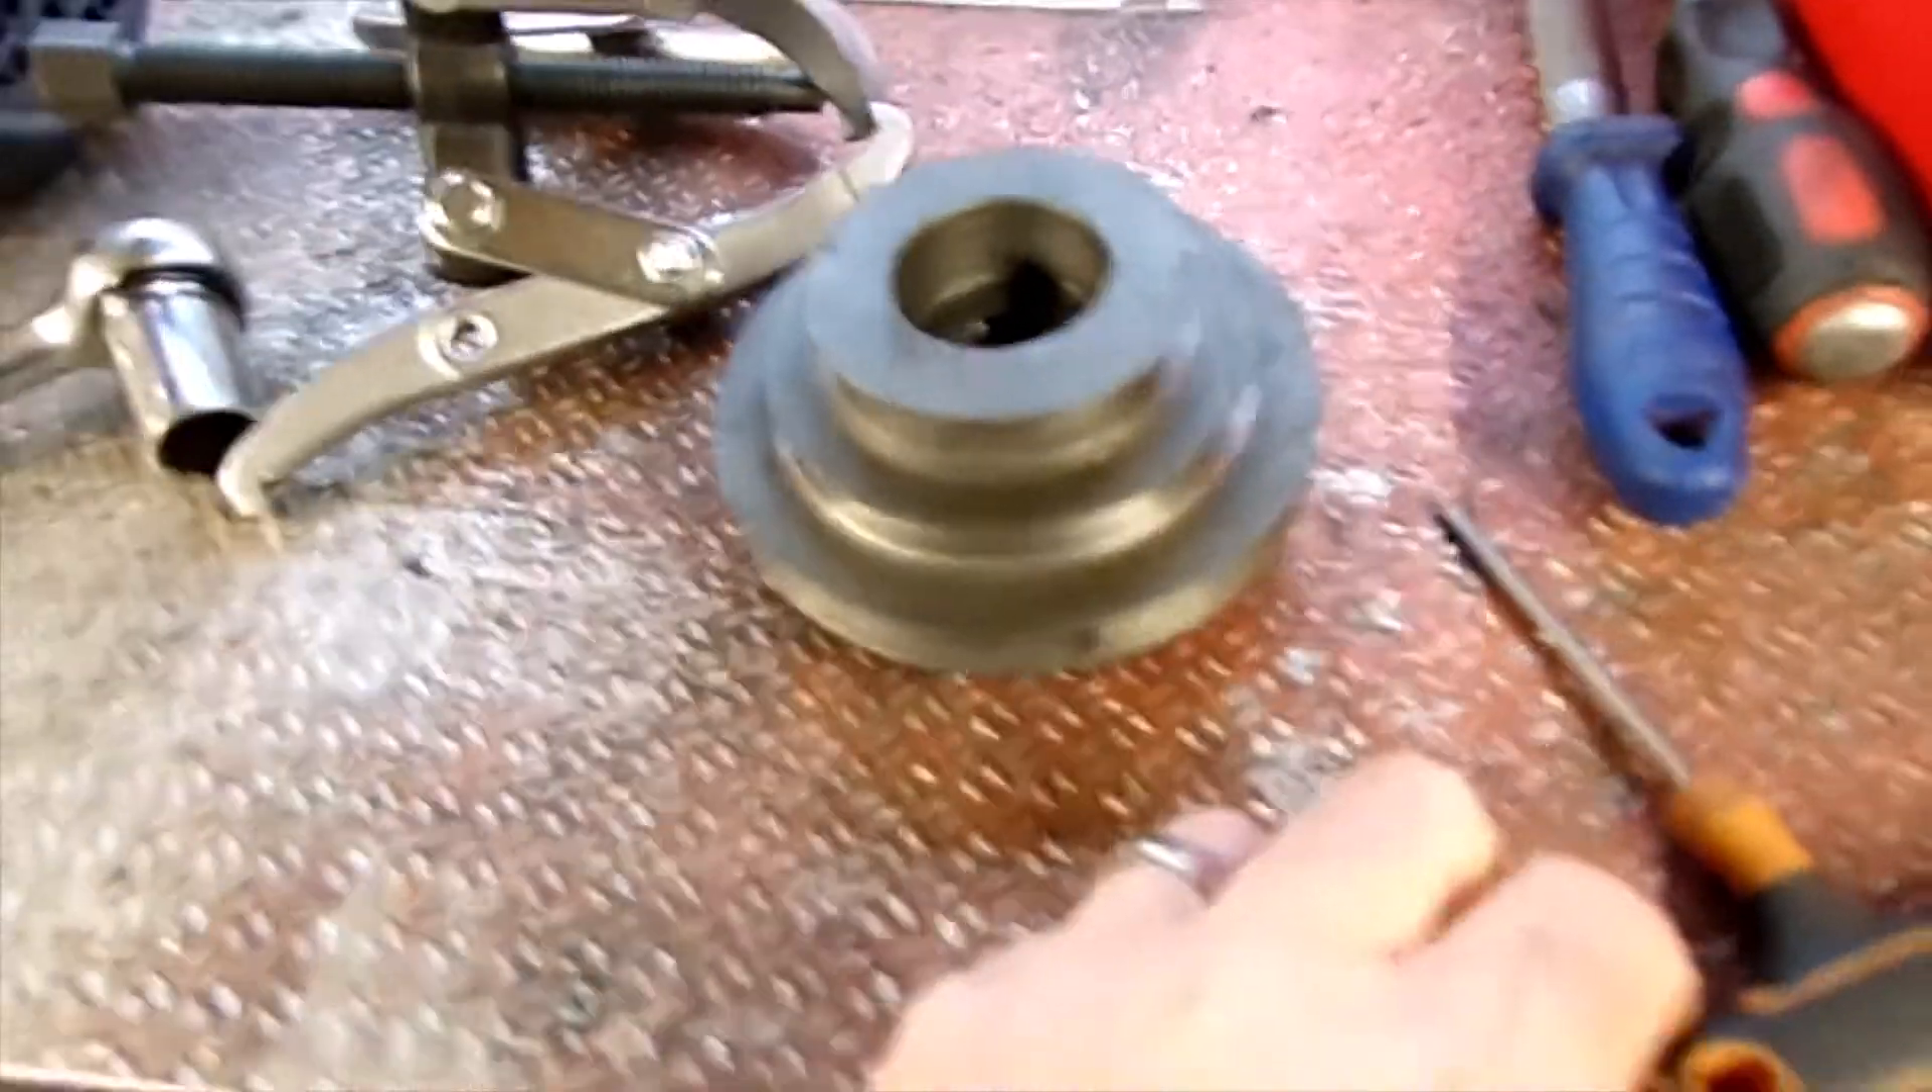Right, so that's the old pulley removed.